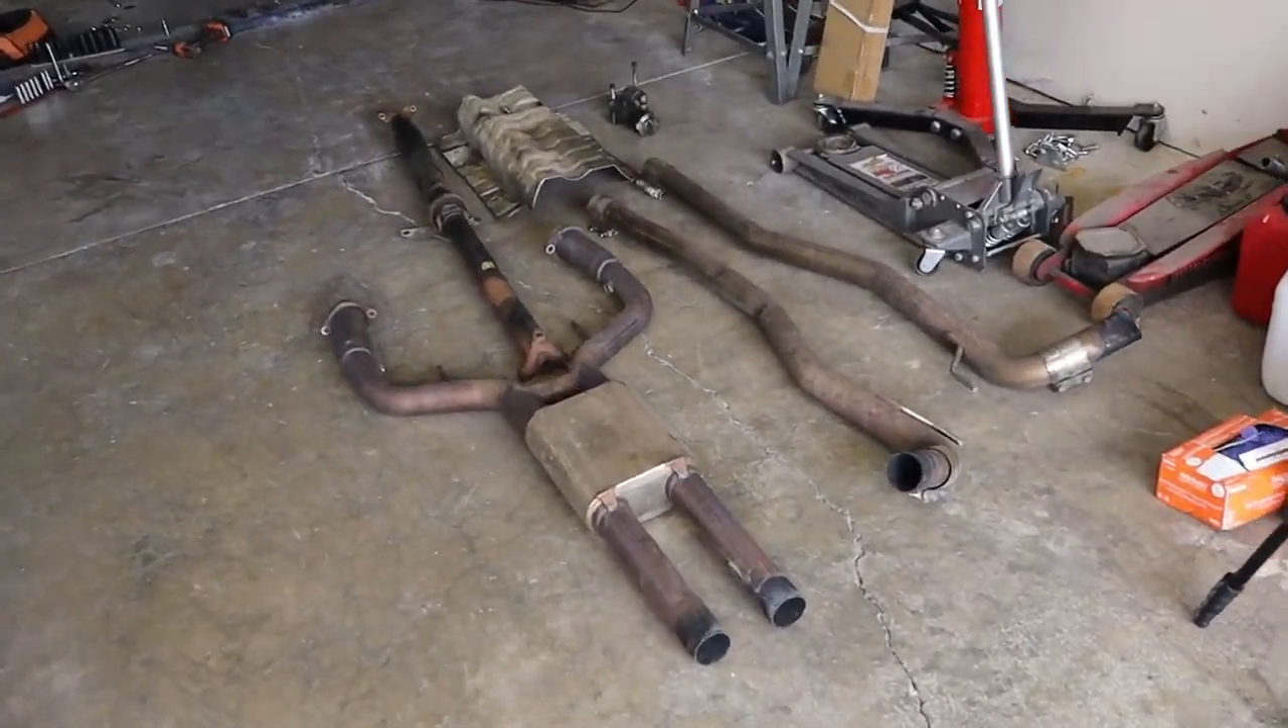Kind of see here, I took off the exhaust.